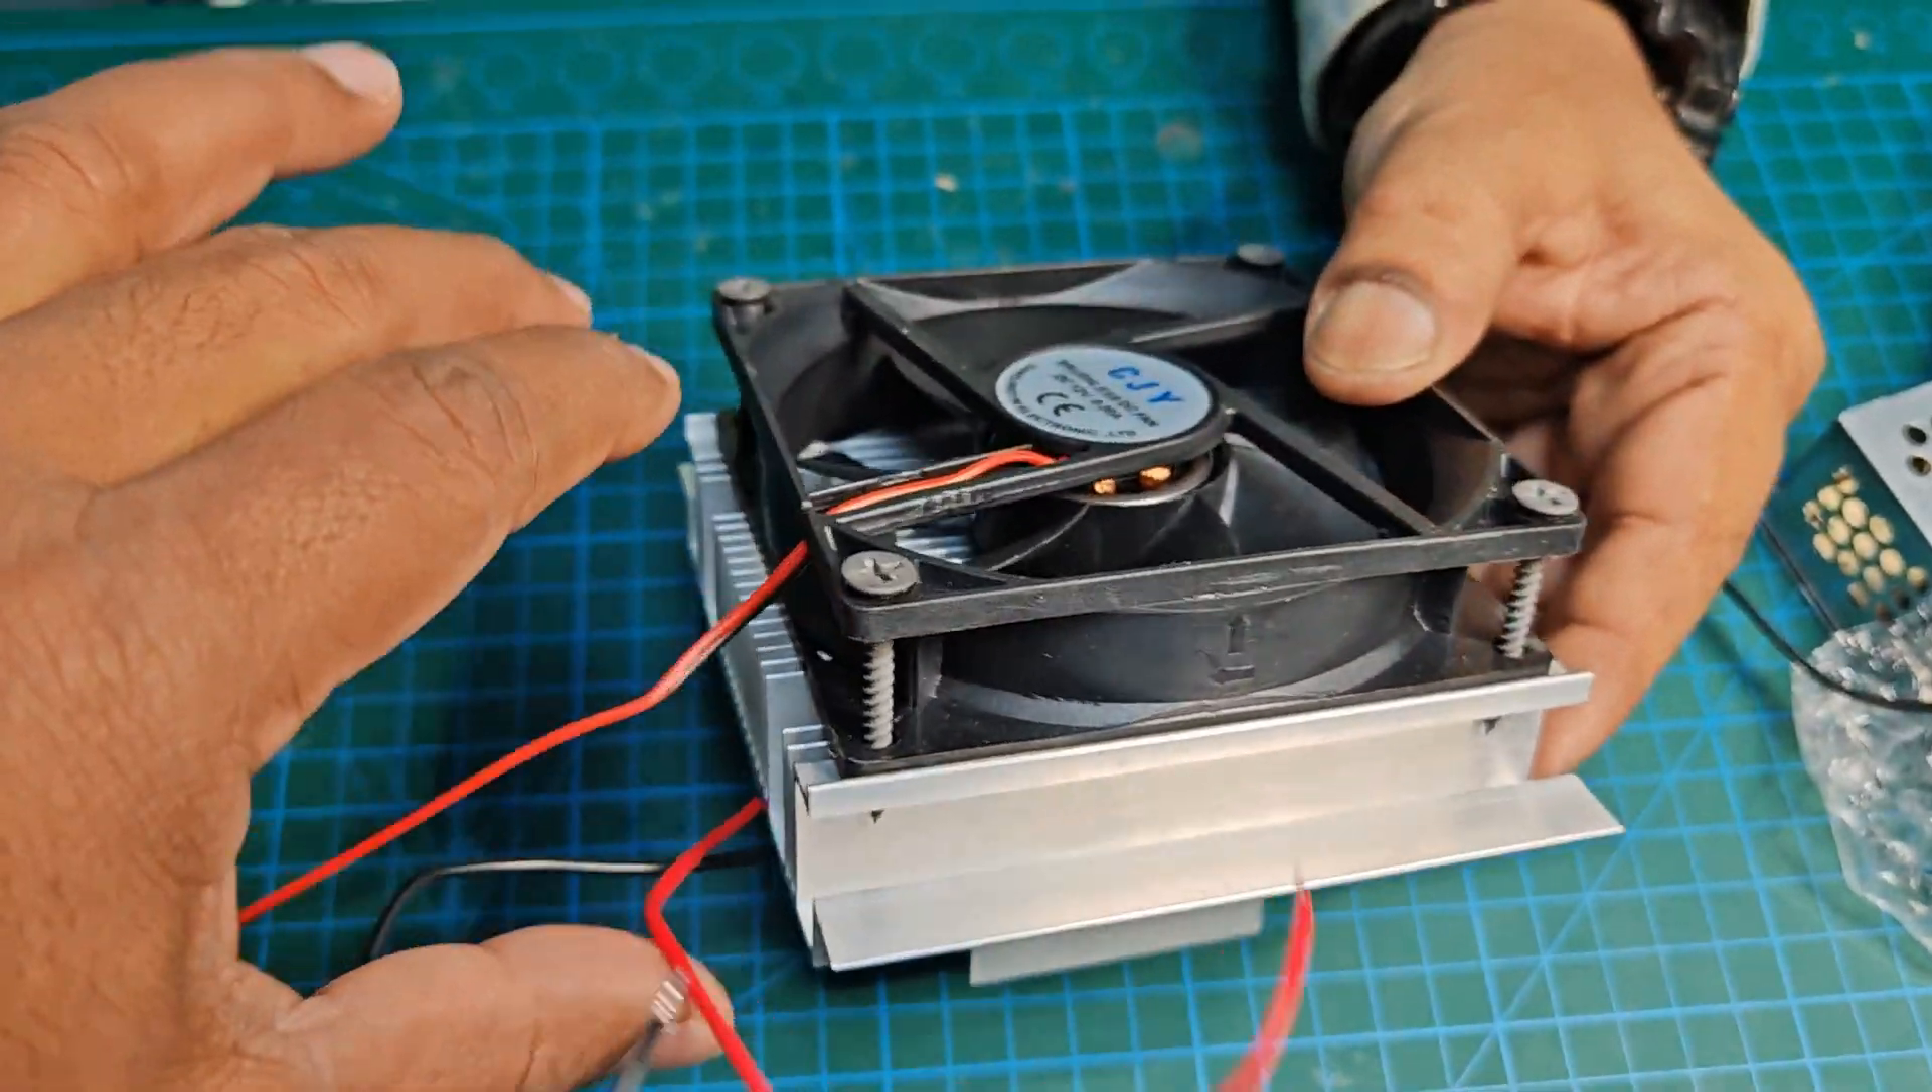So we have fitted the fan on the heat sink.